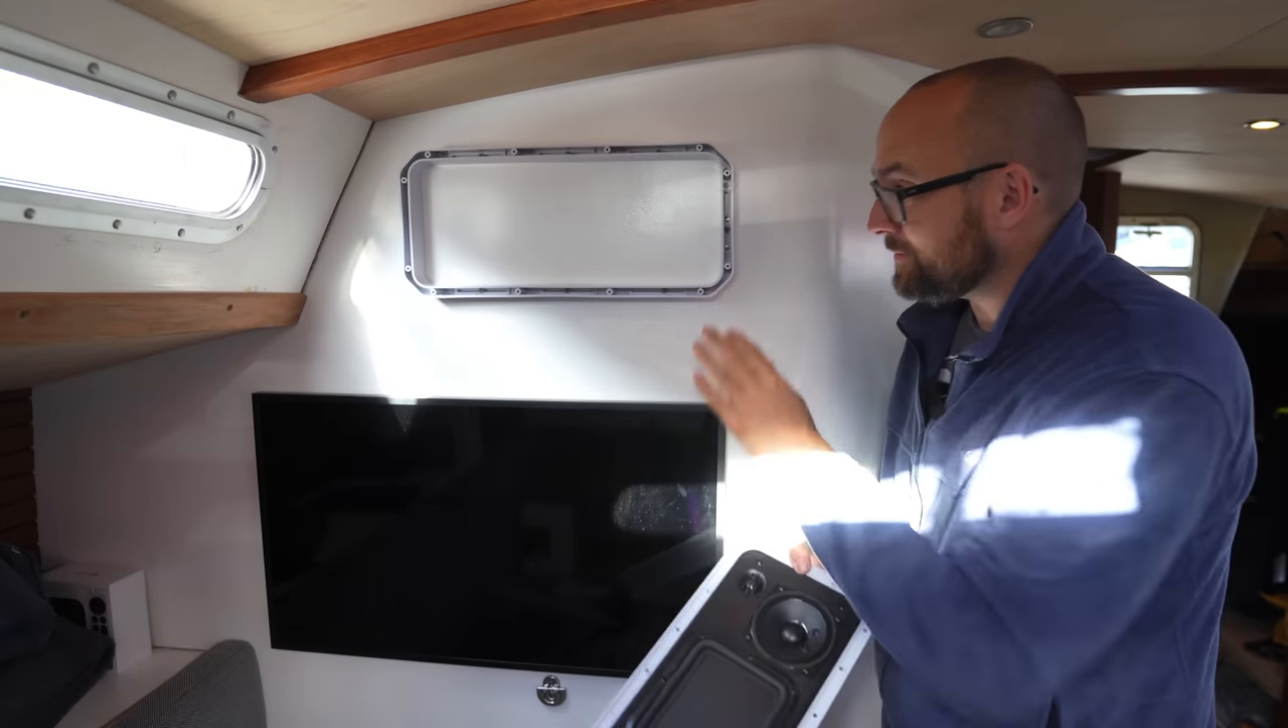The frame is in place, but of course the speaker is not really going to work before we have some cables running to it.